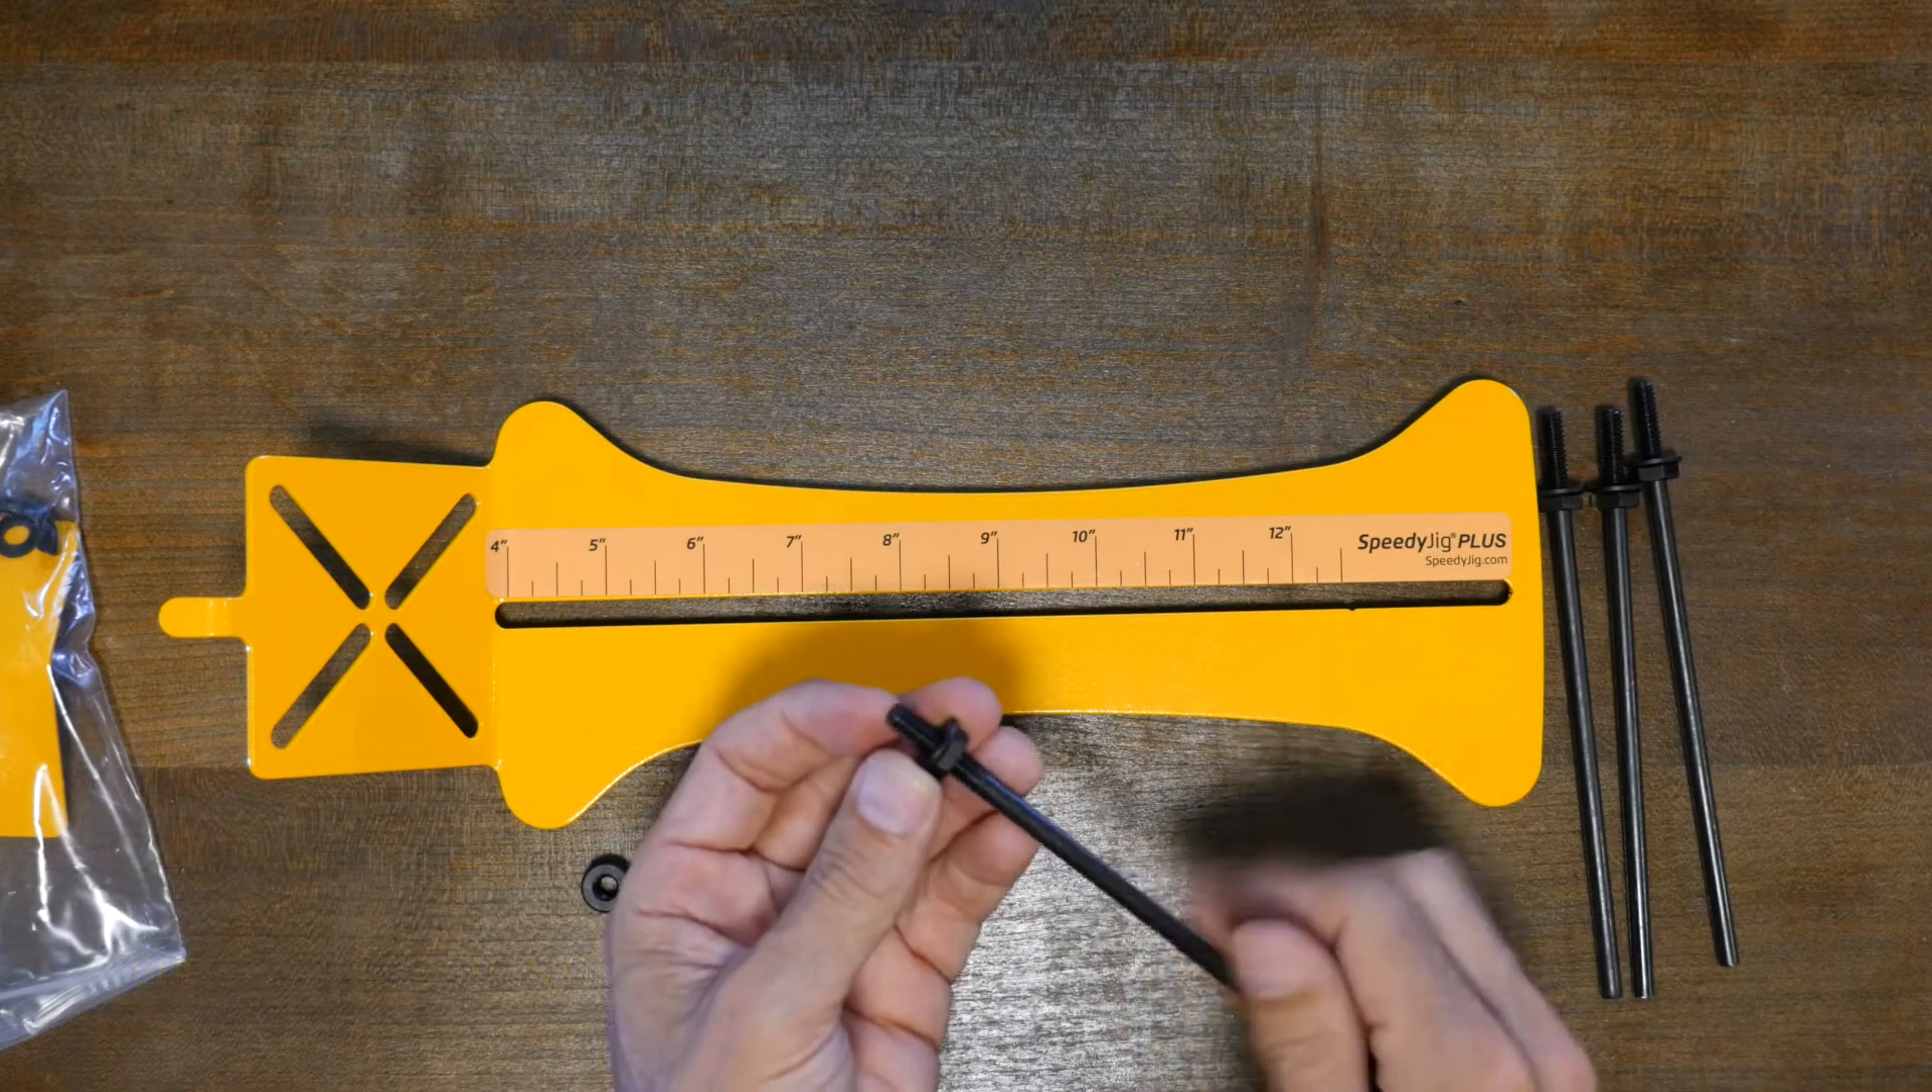I threaded the hex nuts onto the rods first because they go on the top side of the jig.